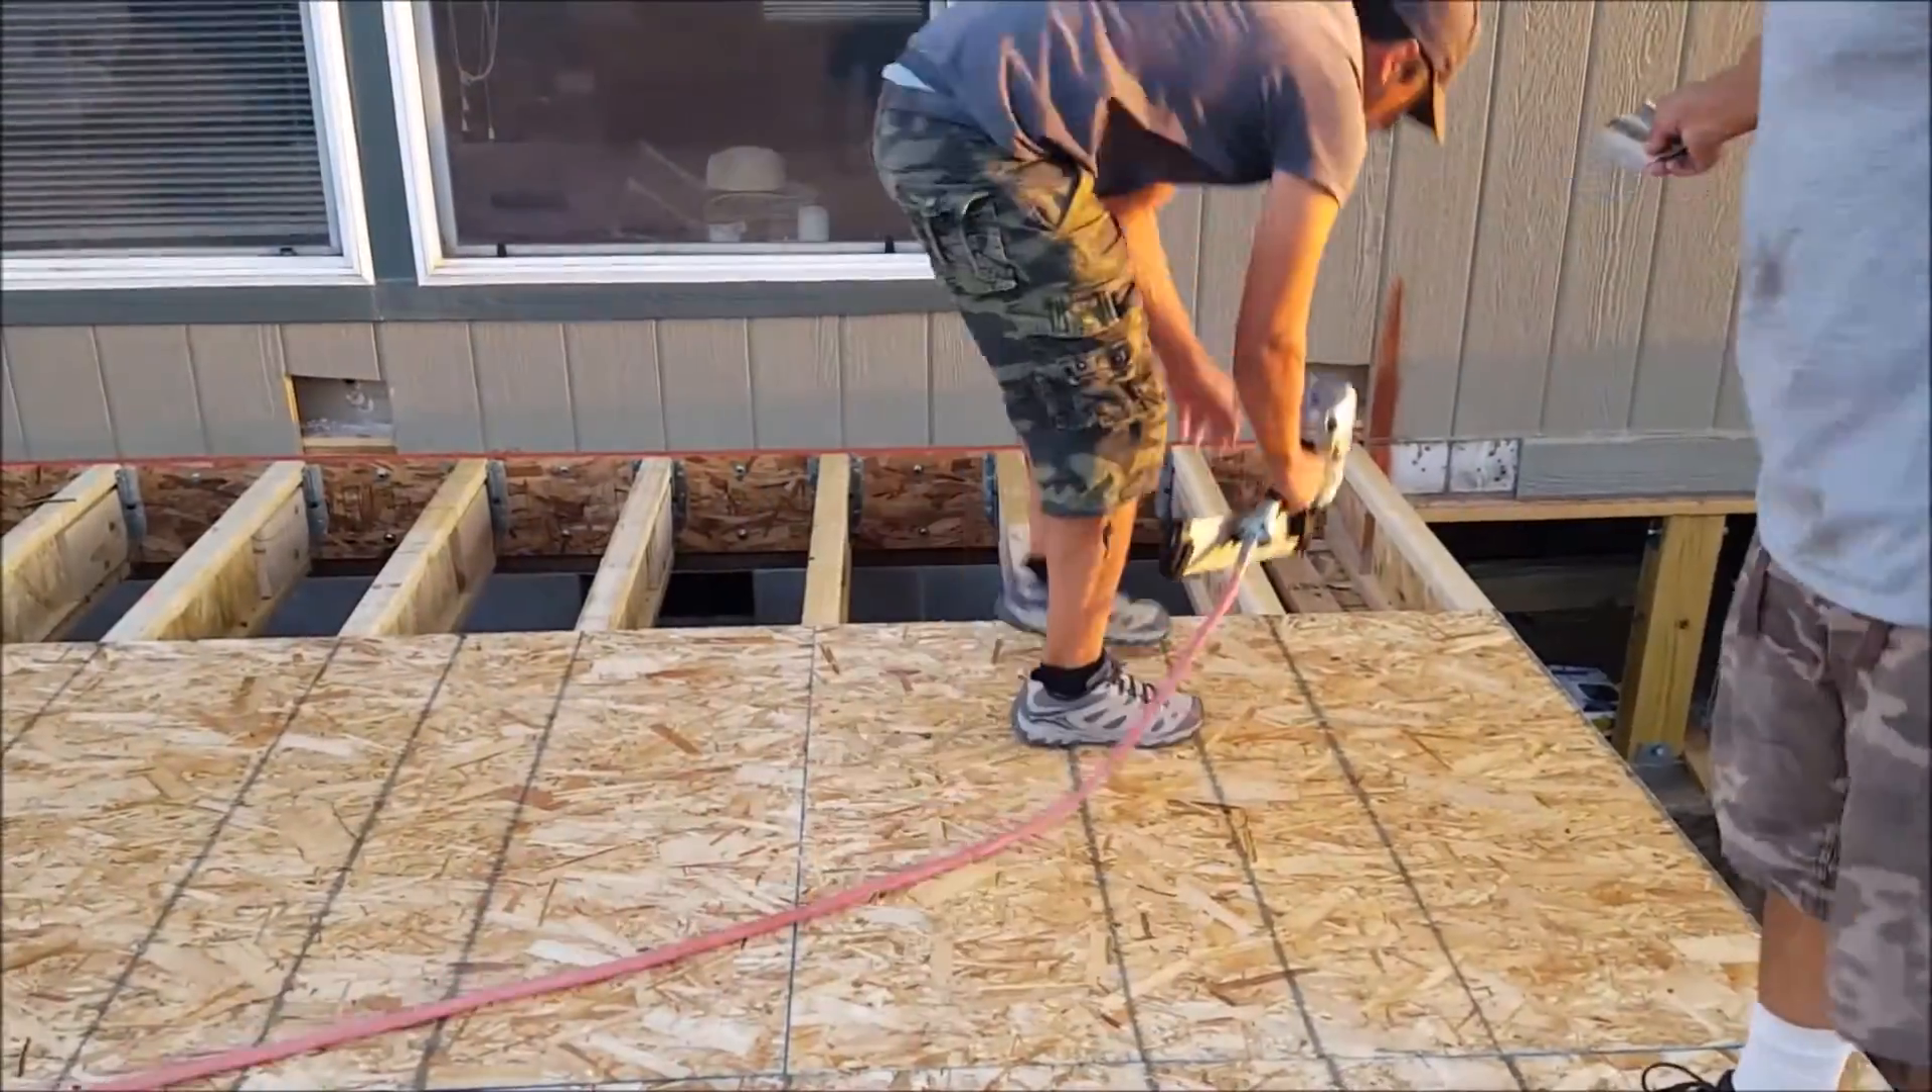So at this point, I'm pretty close to being done with the subfloor installation. I just got one more row left.